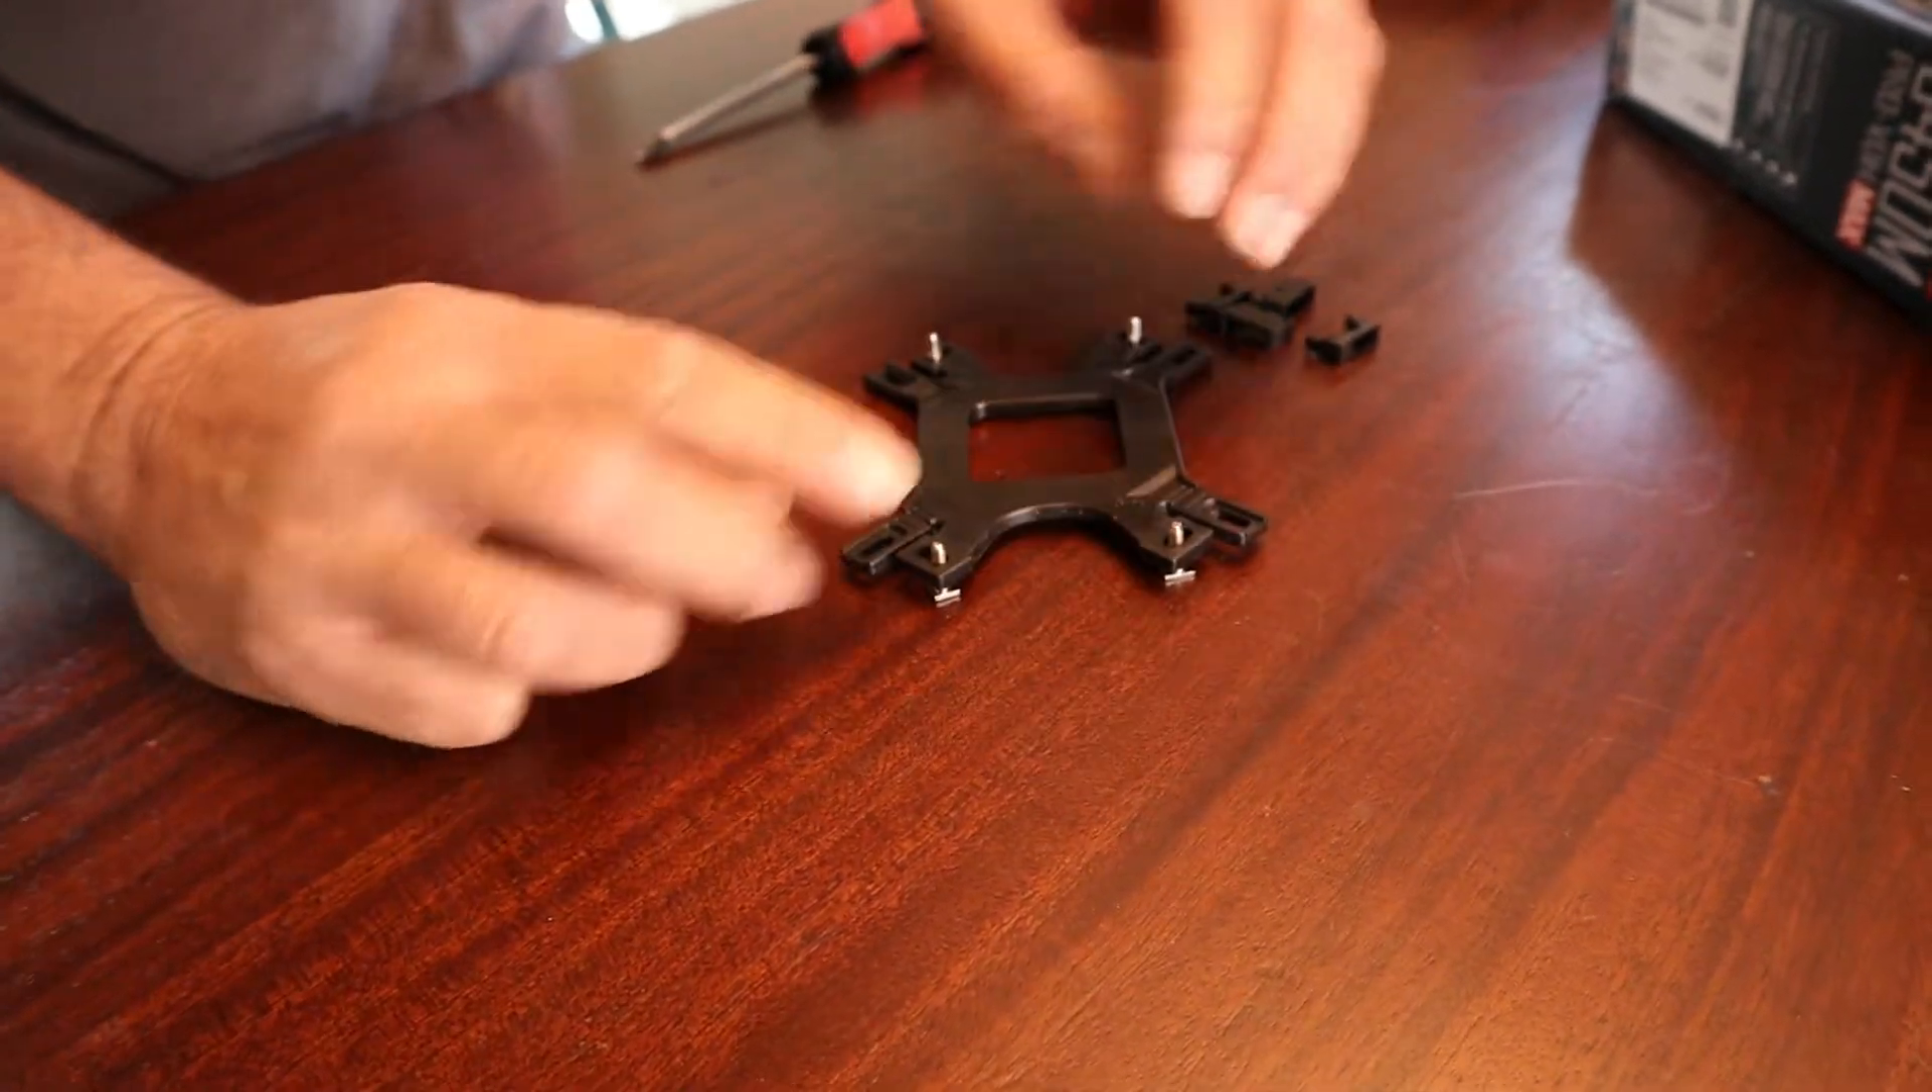So I have all four pins in these slots.